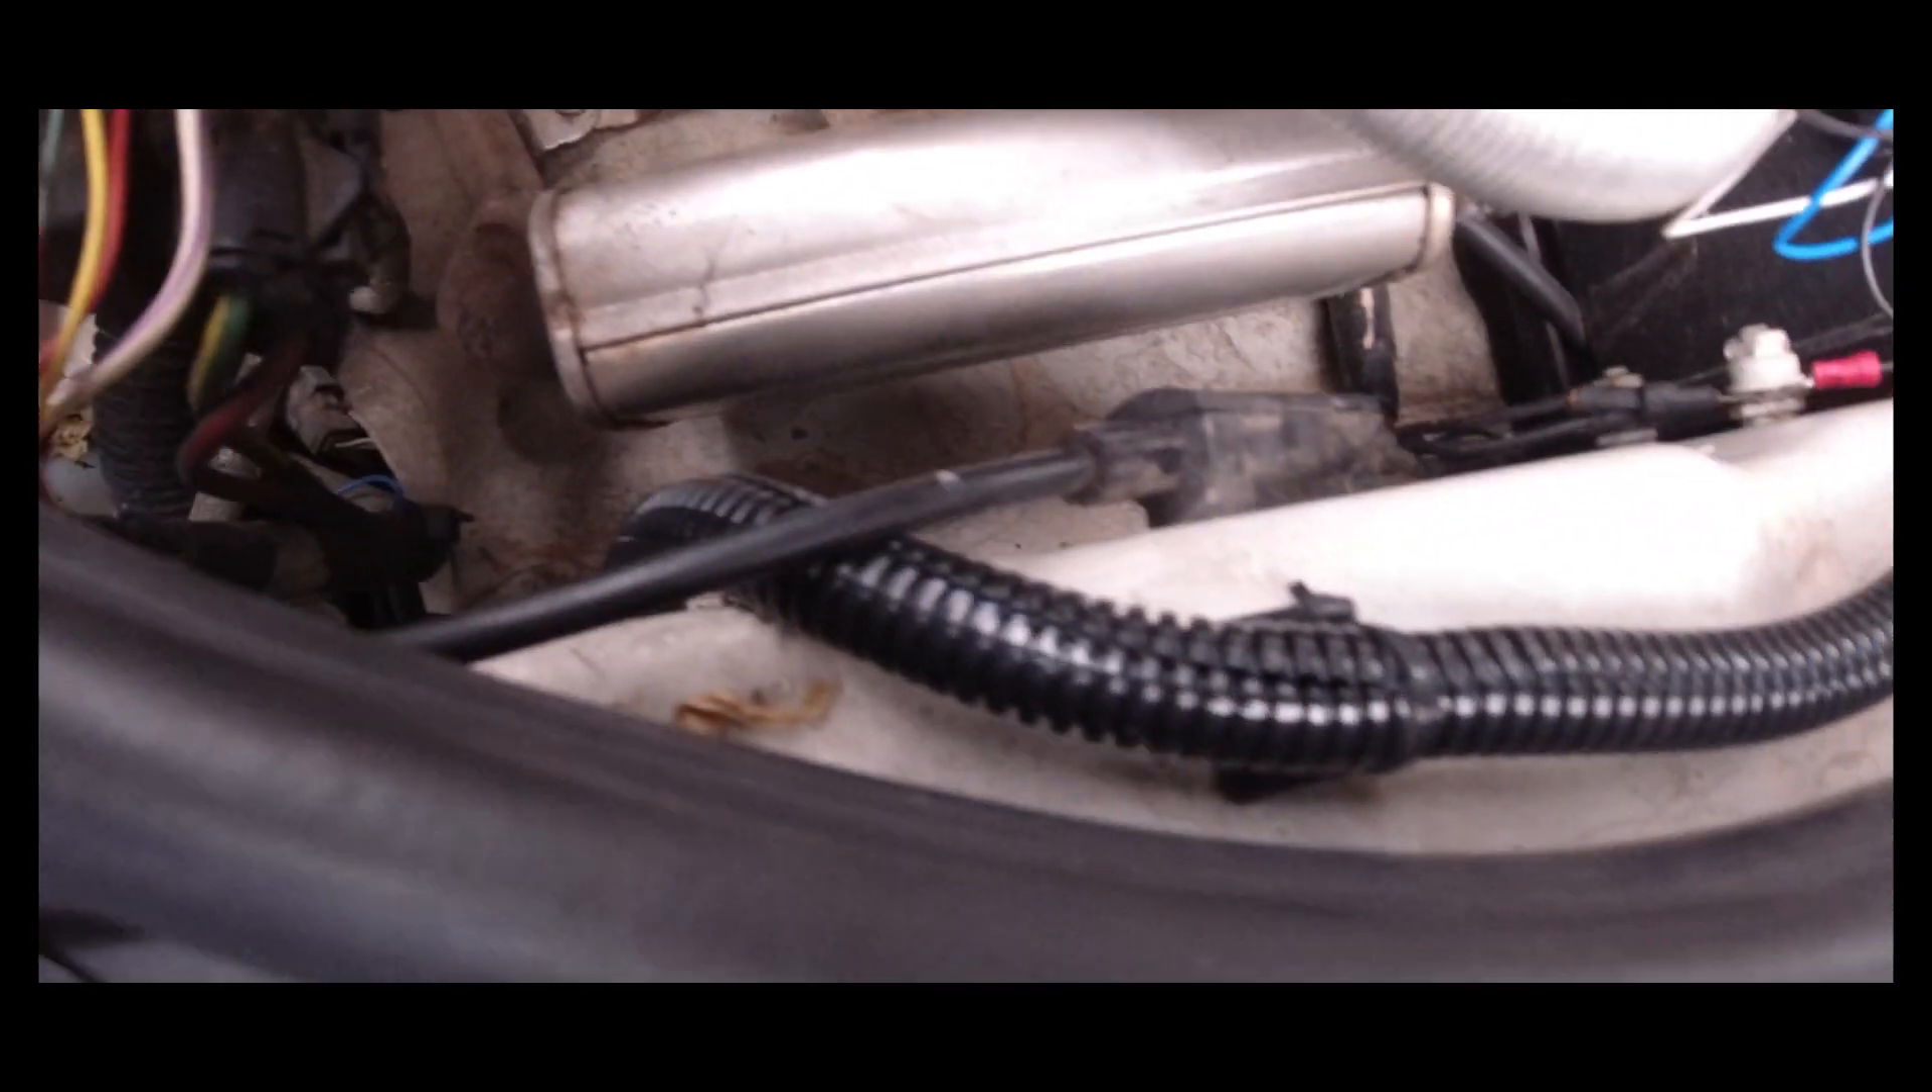There's the protective casing I've put on for the wire it runs up here.